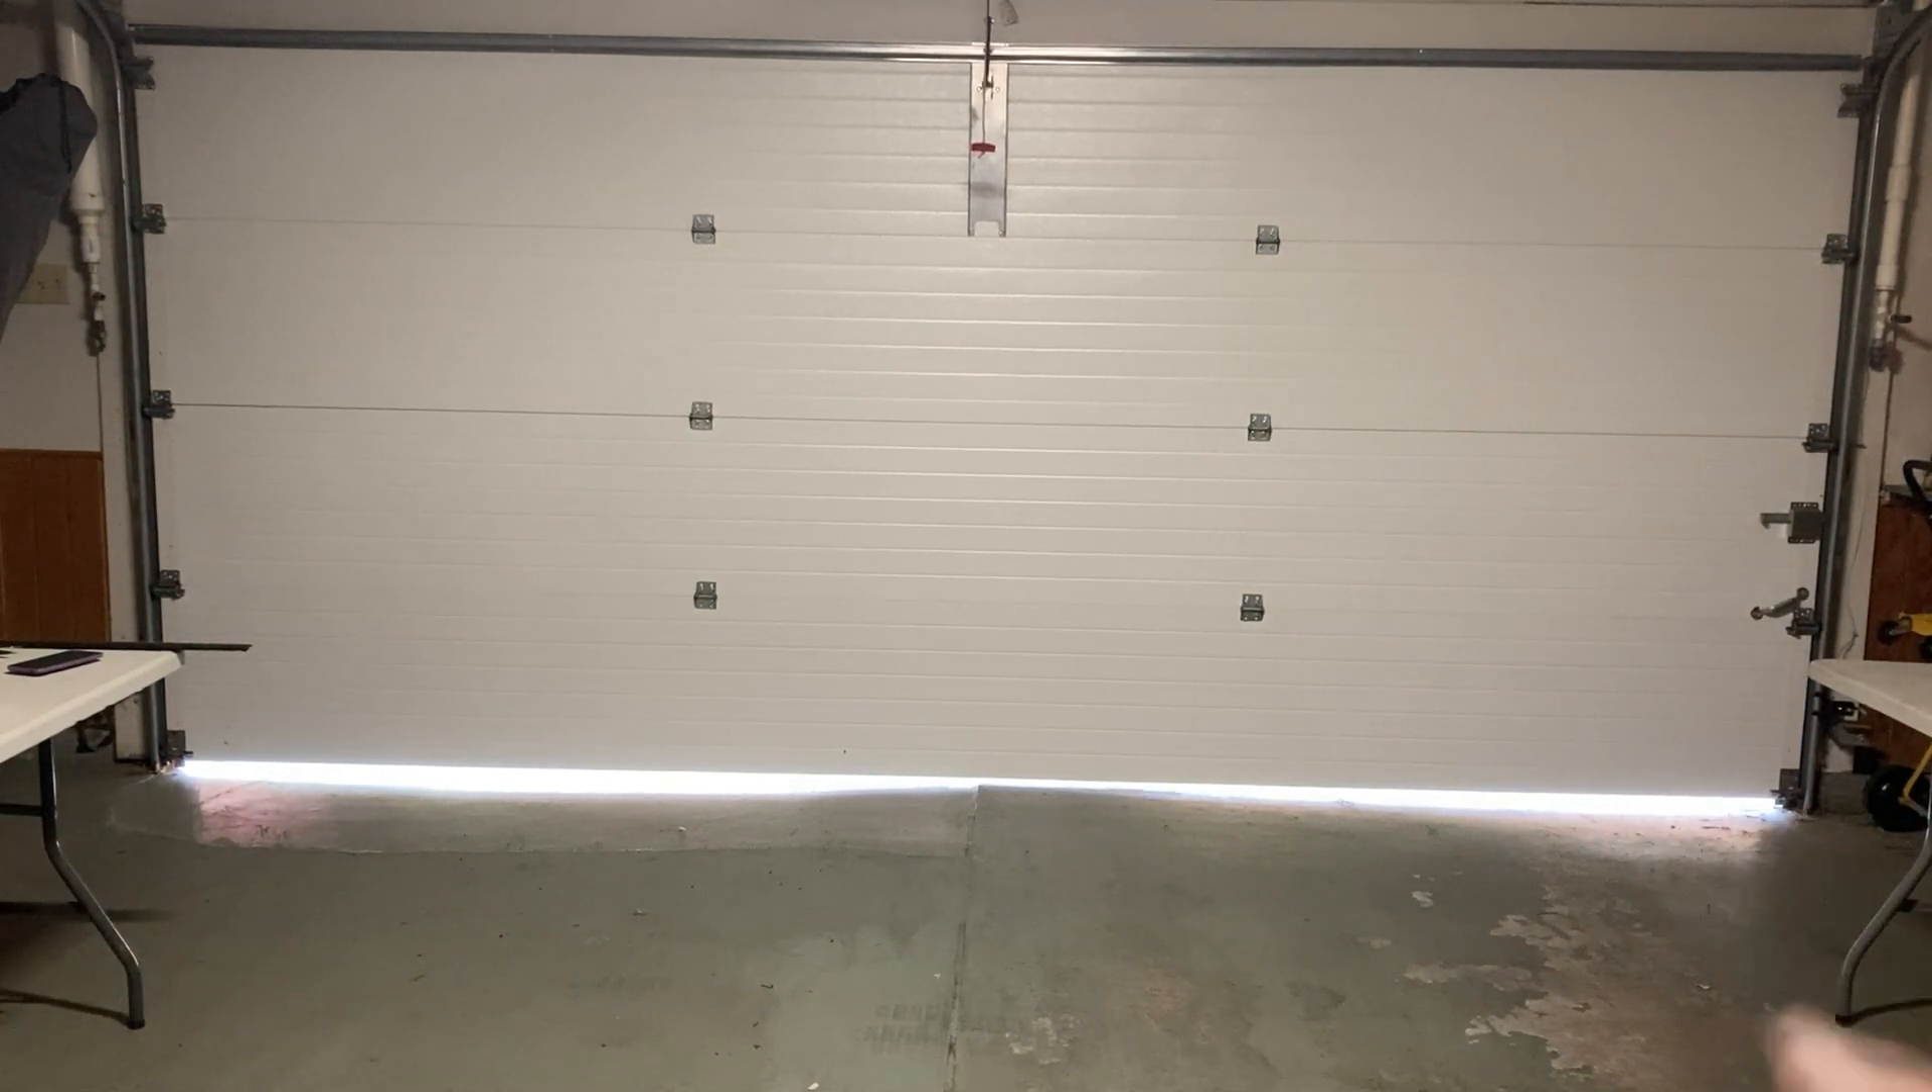Now the doors down you can see that it's almost touching here in the middle and then at each end it's about about an inch and a half gap on each end.